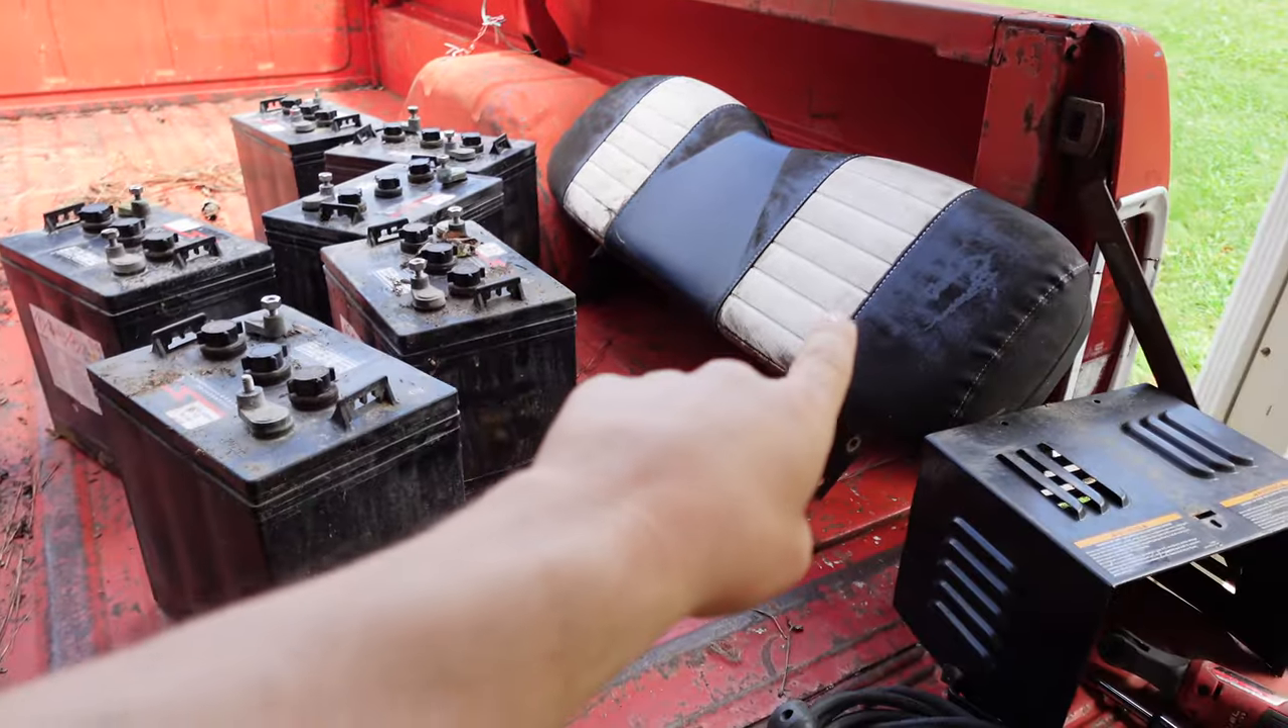We got all six of the batteries out.